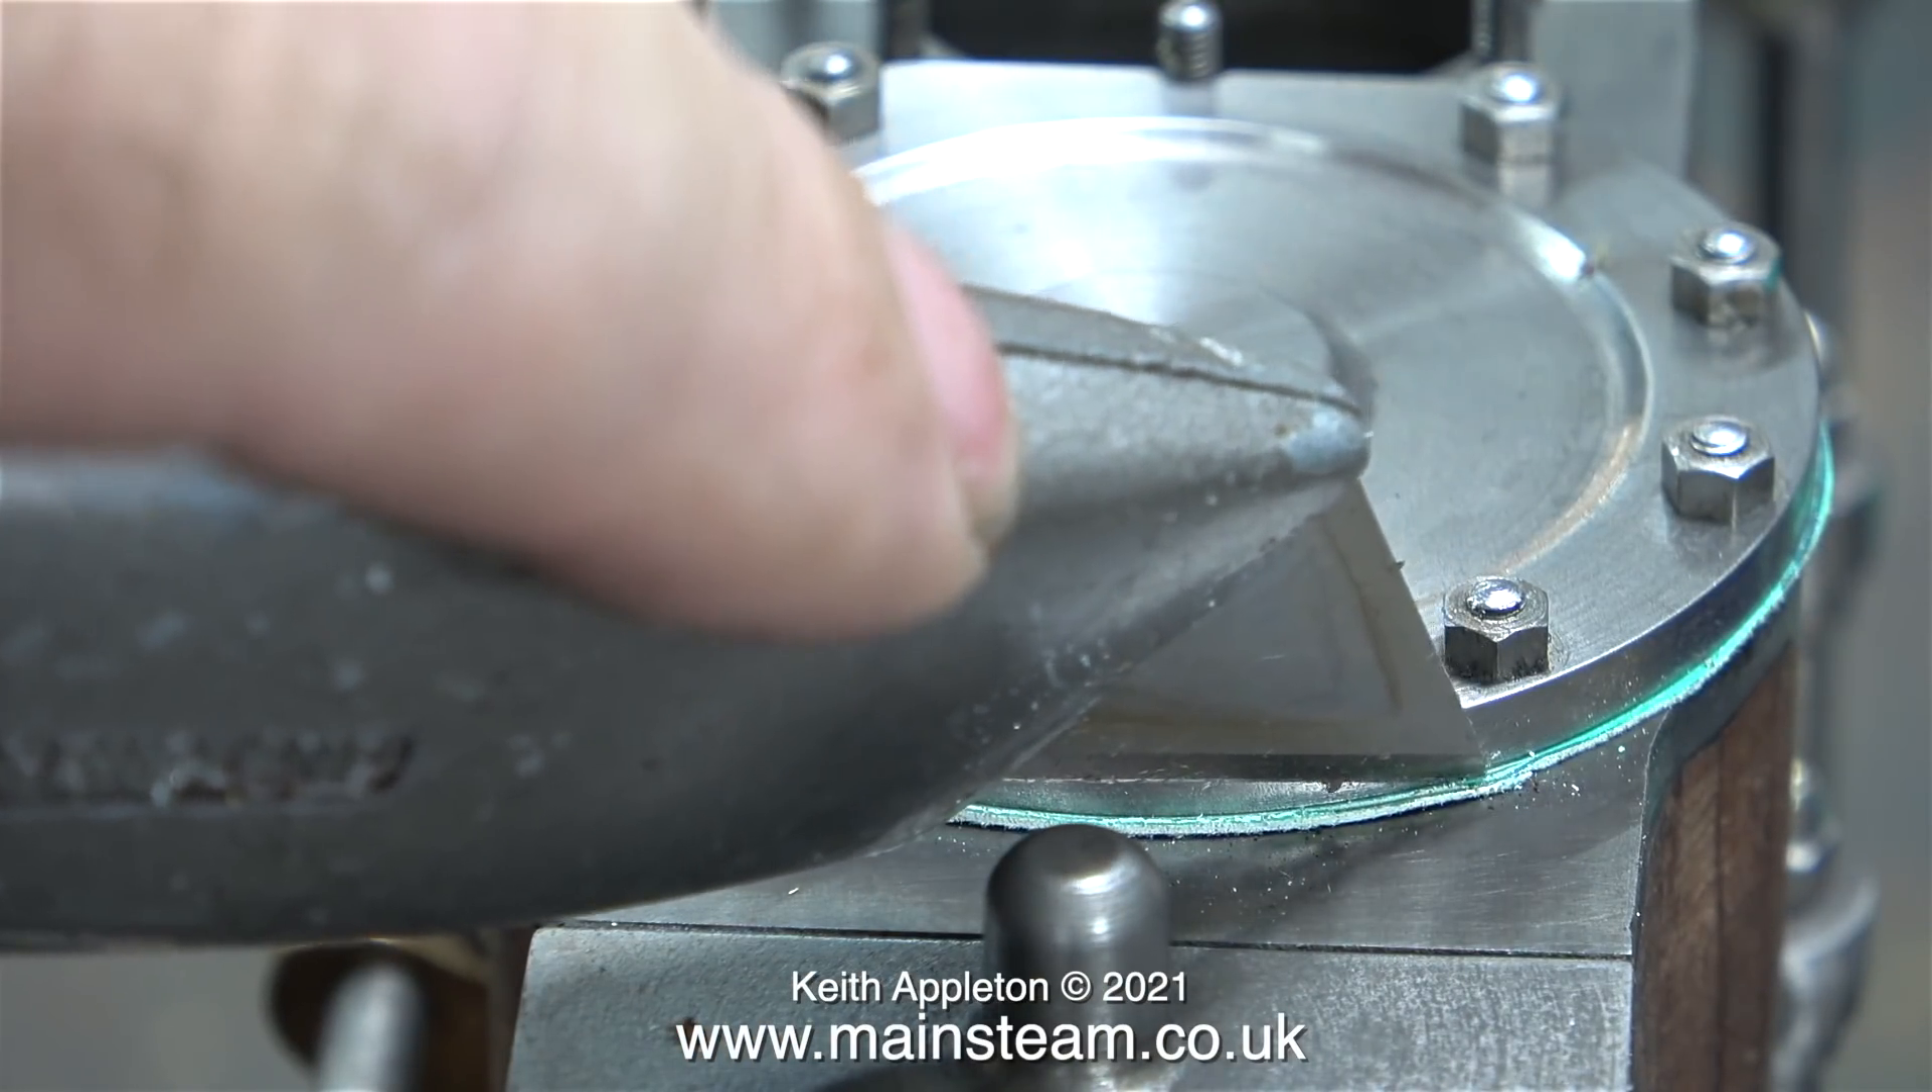You can see in this clip that clearly the gasket is too big for the cylinder which is far better than it being too small.